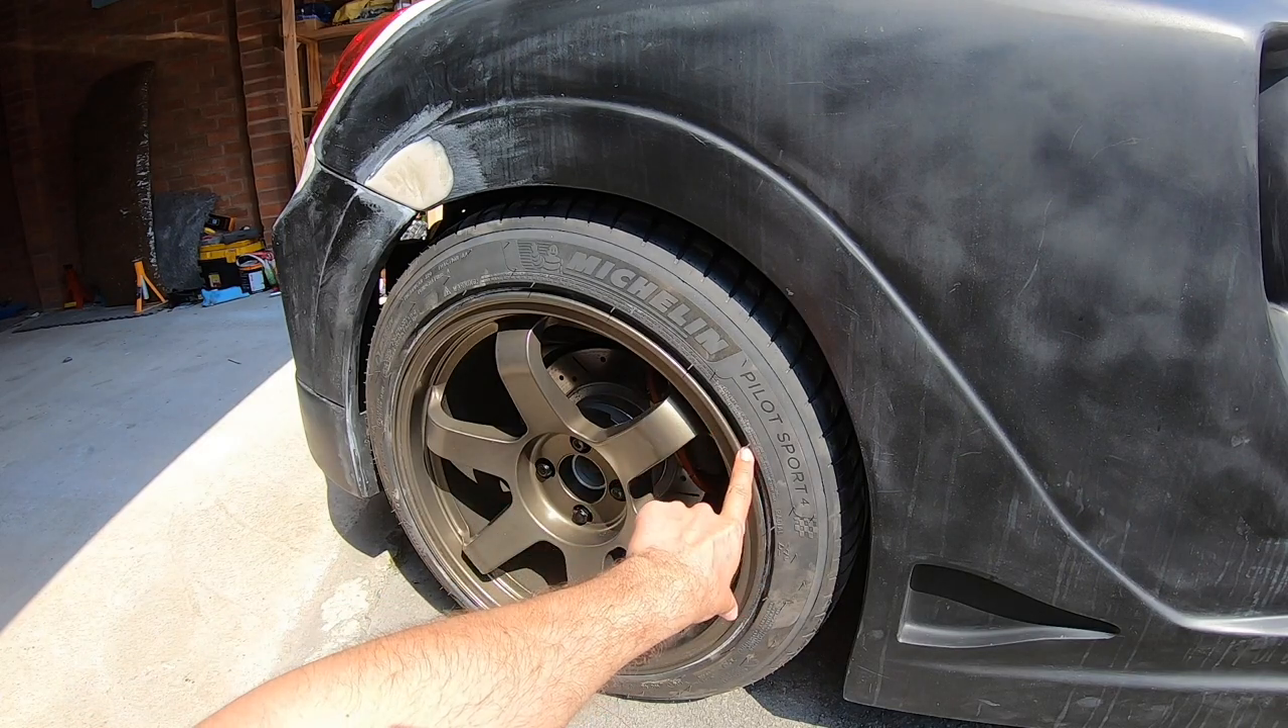Now I've opted for 17 inch wheels compared to the stock 15 inch and yet there is still an enormous gap between the rim and the body kit.